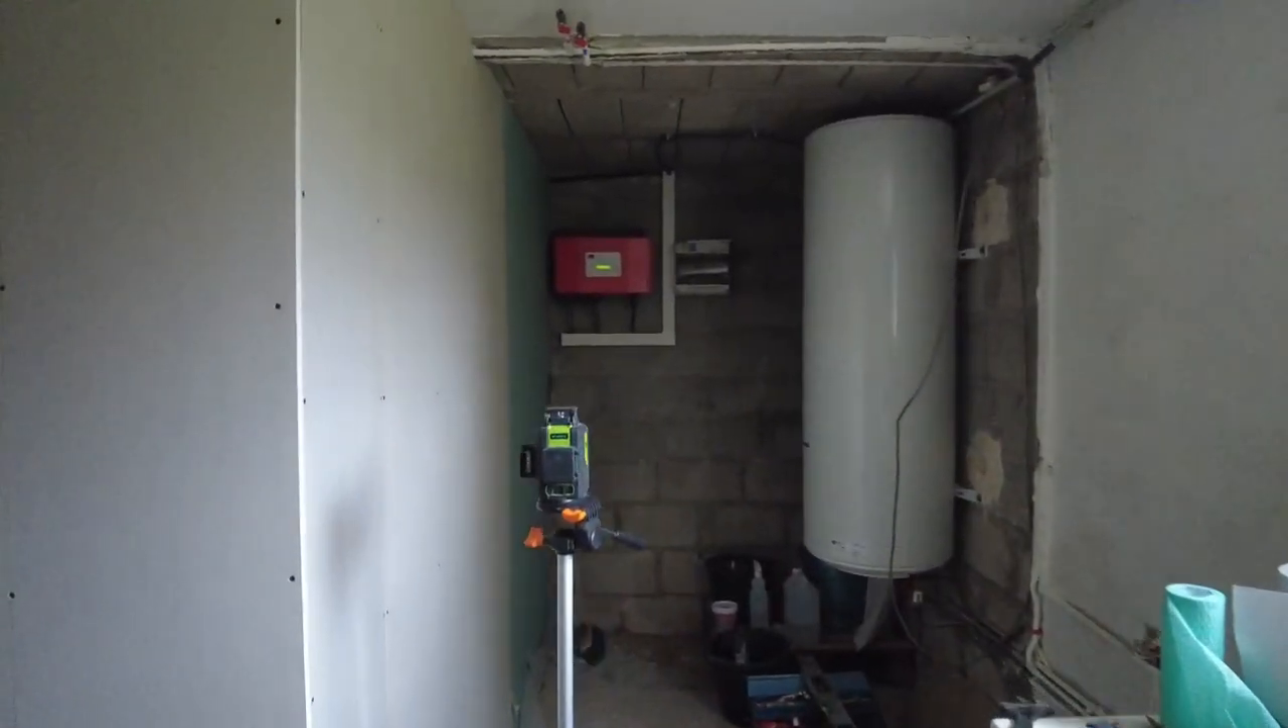As you can see plasterboard is up.